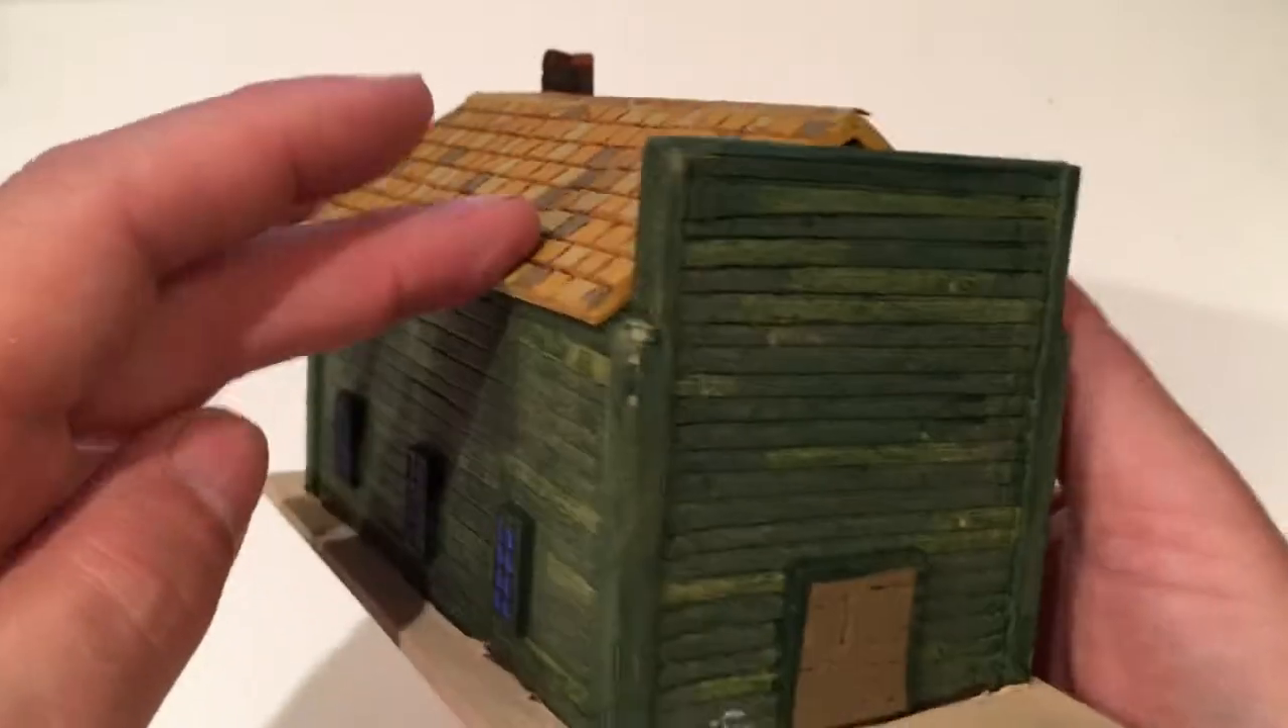So I need to finish painting the door. And then add the signs on the front.